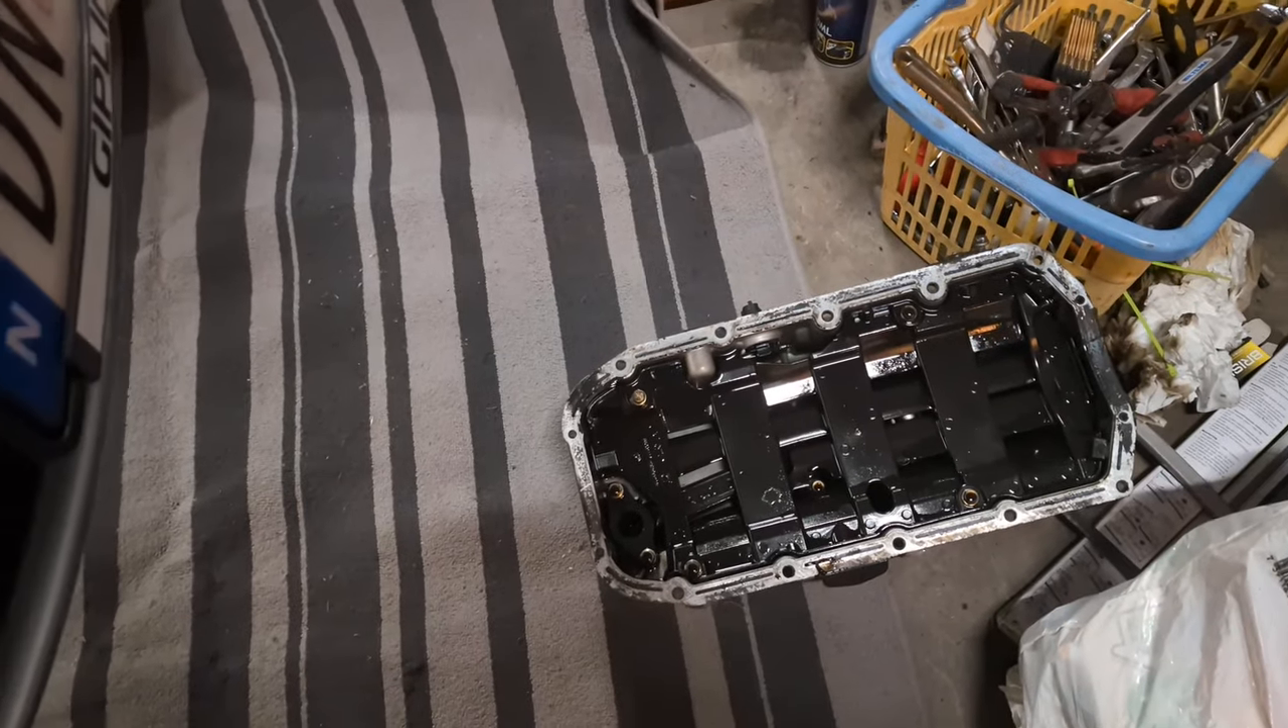I got the sump off anyway.